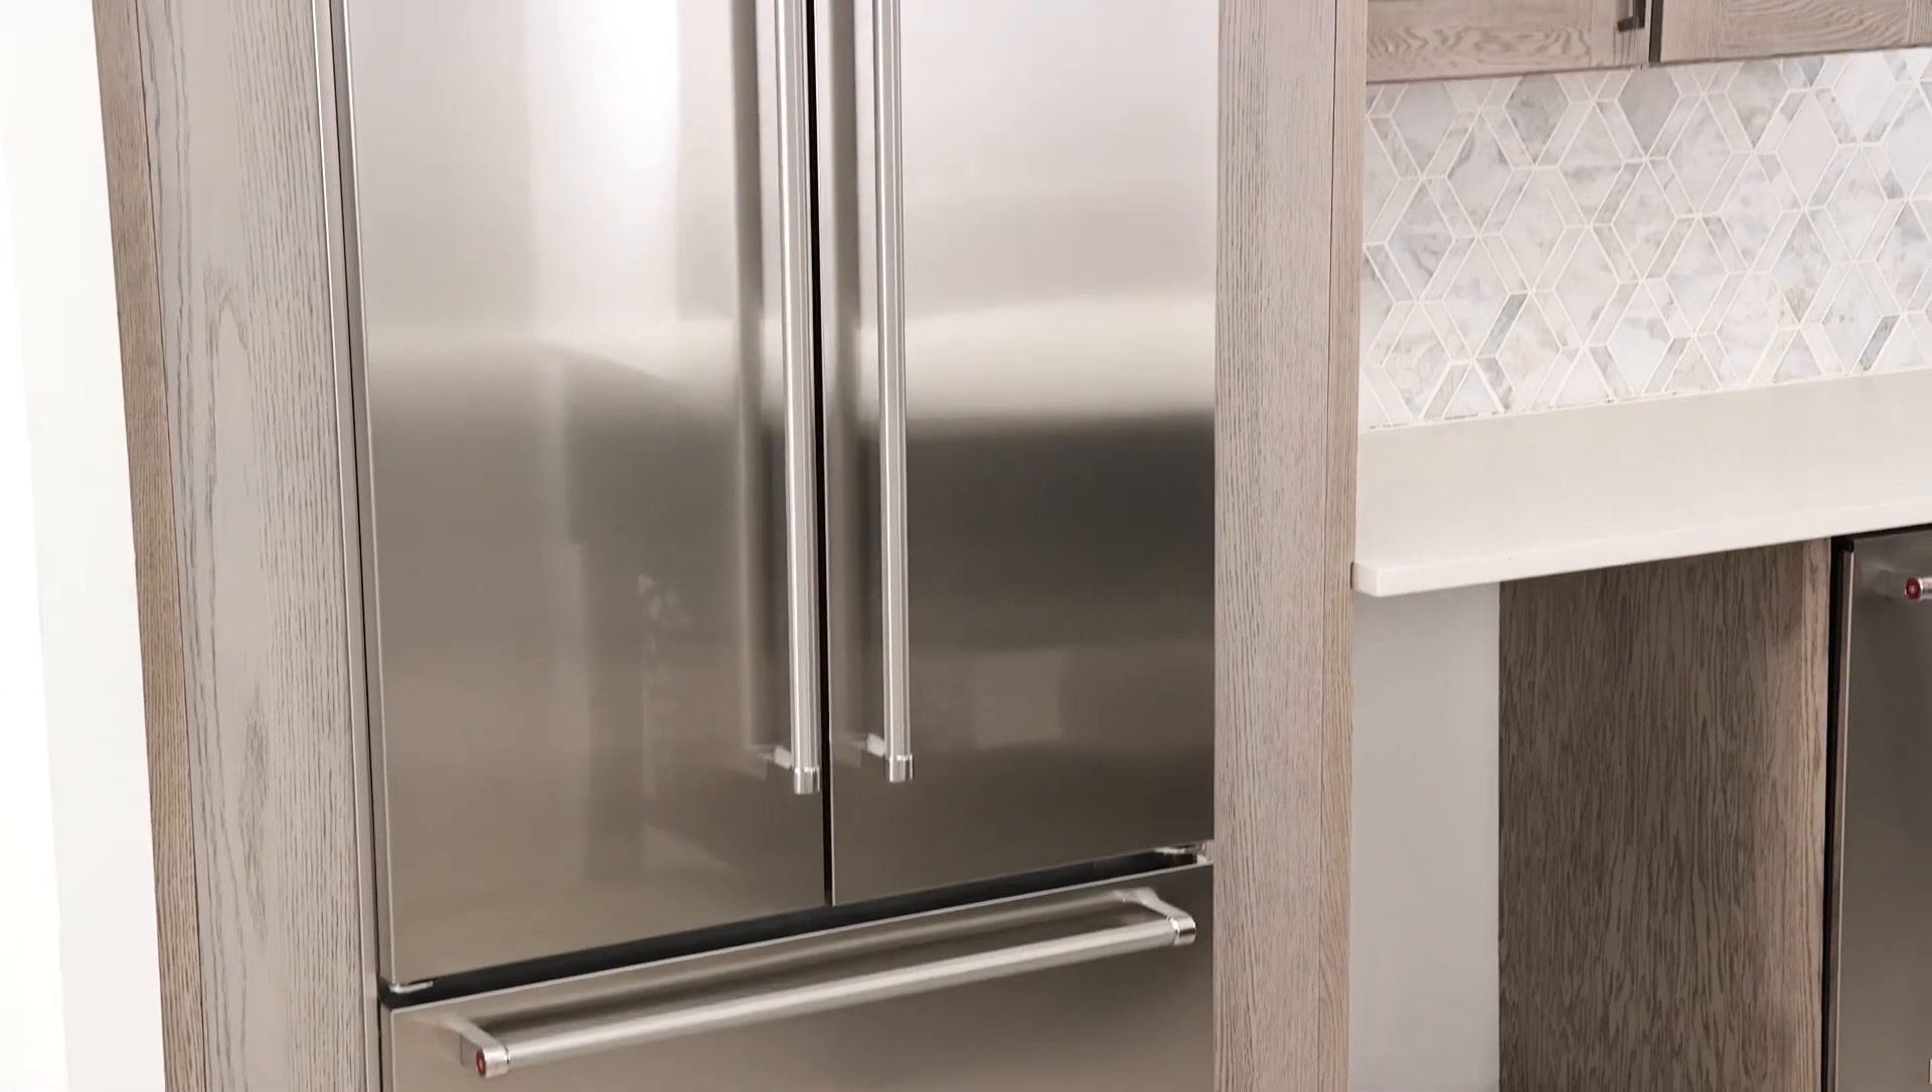The installation of your KitchenAid built -in refrigerator is now complete.